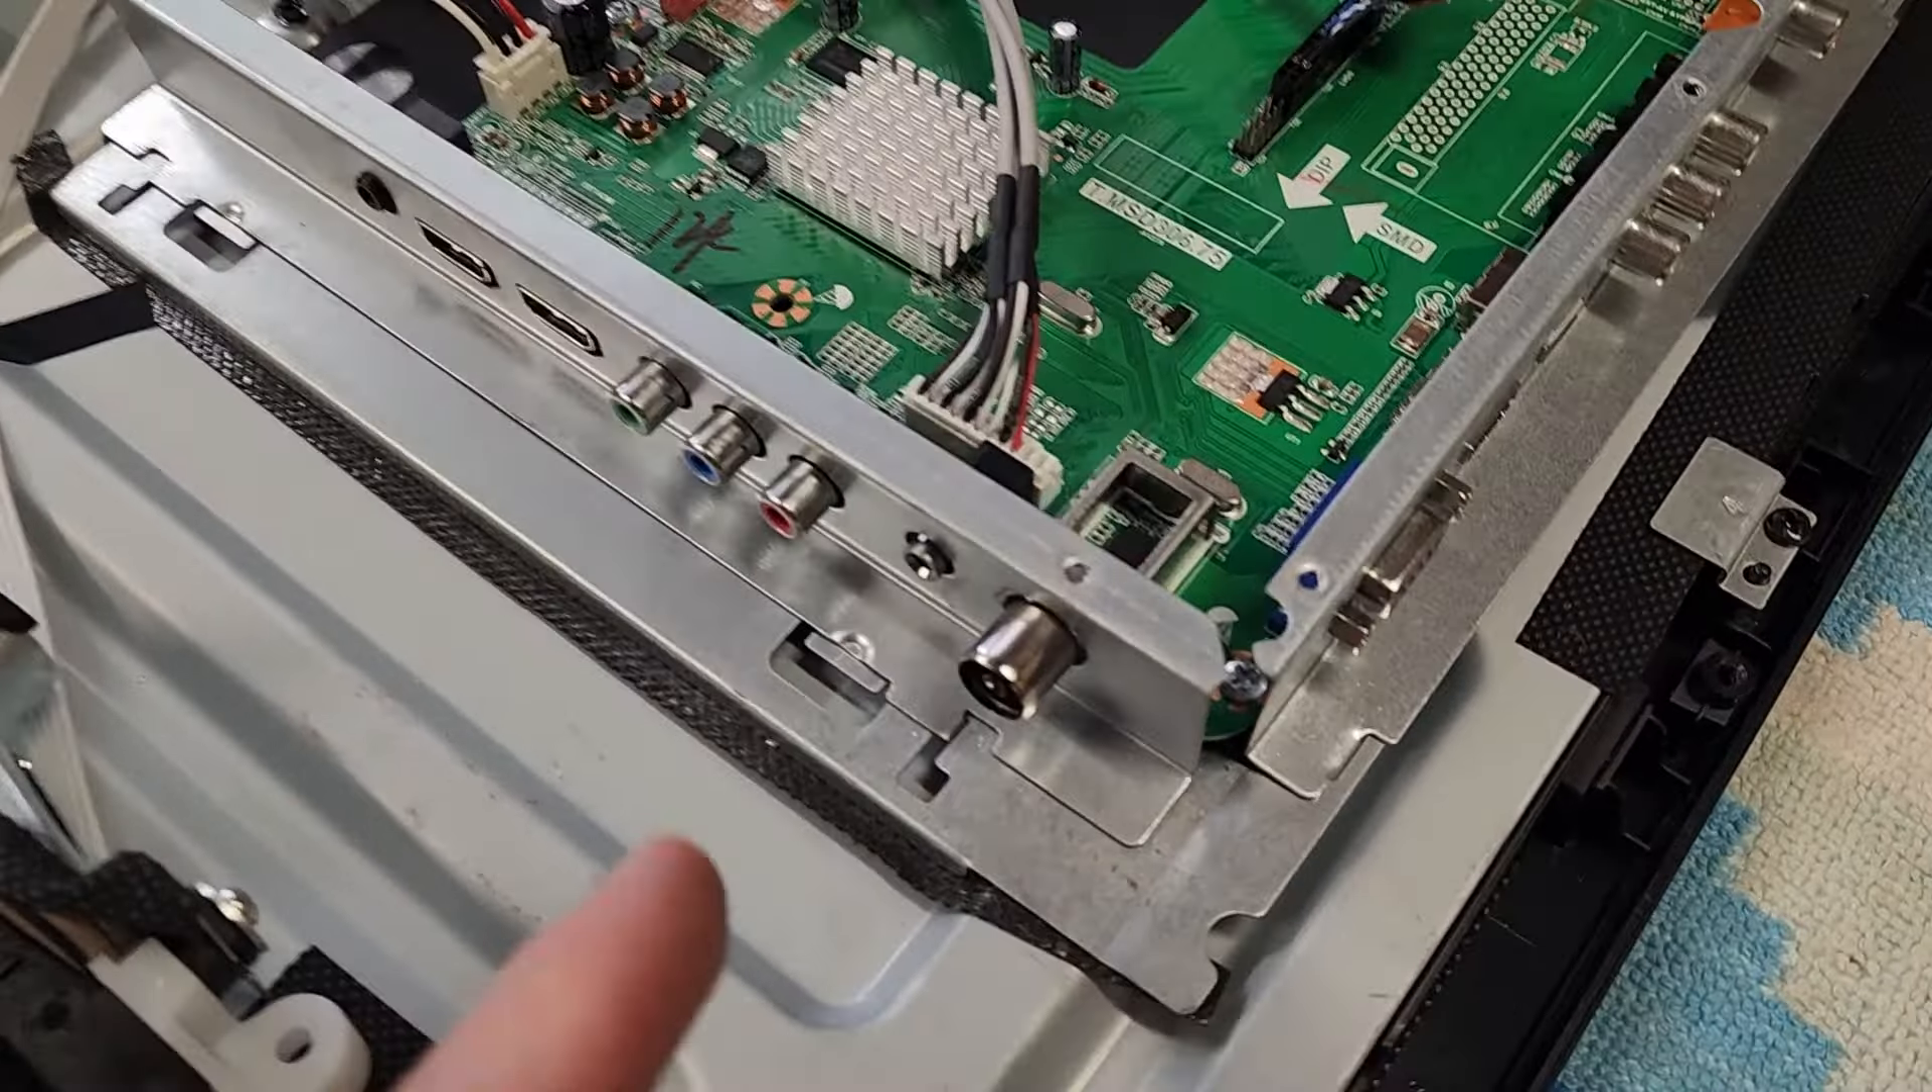The board is back in the TV and how good does that look? Just like a new one. Nice and solid.